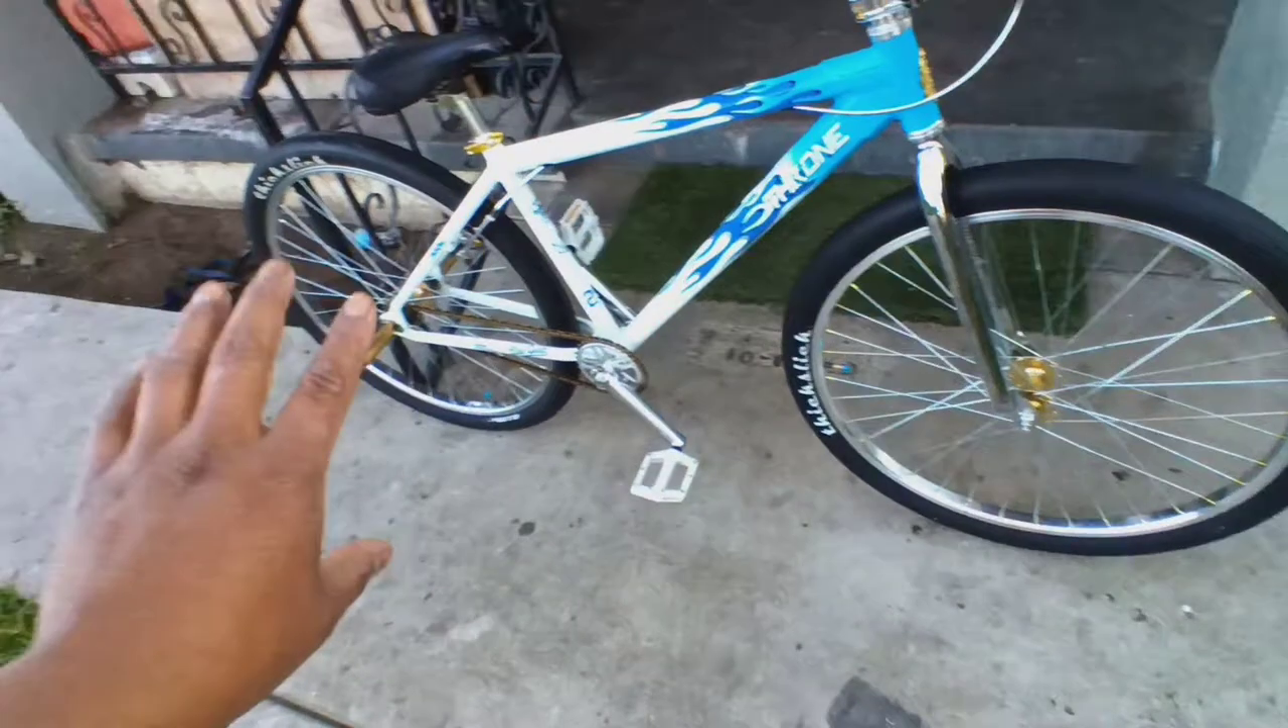I didn't put the gold spokes on the rear yet.